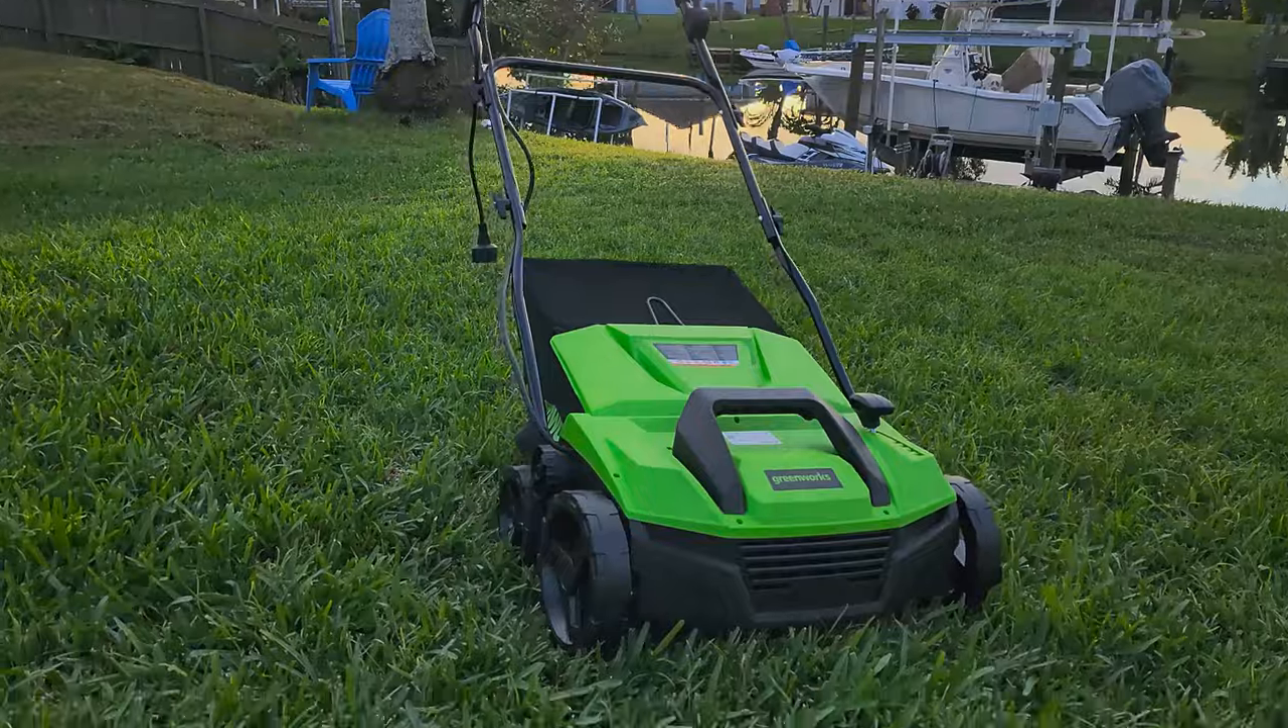Alright, so there it is. 14-inch Greenworks de-thatcher all assembled.